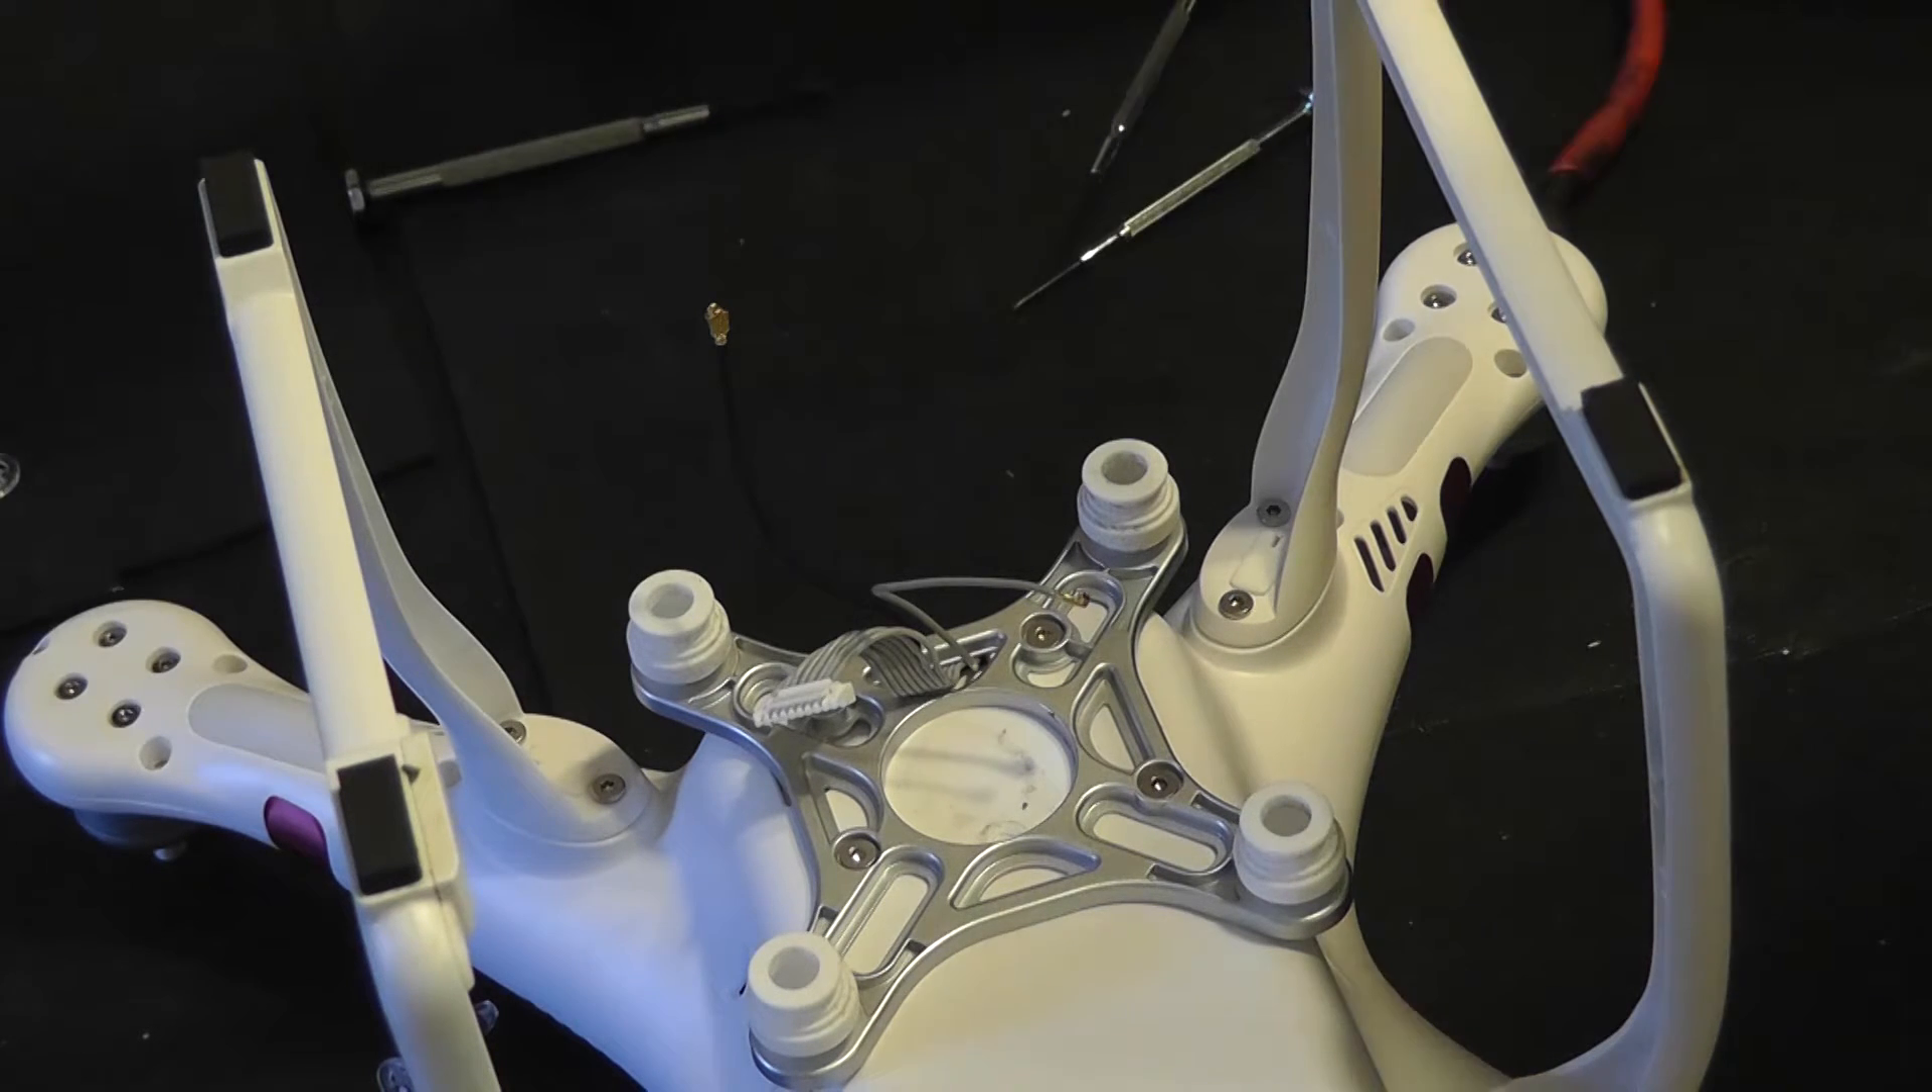Our broken gimbal assembly has been removed.